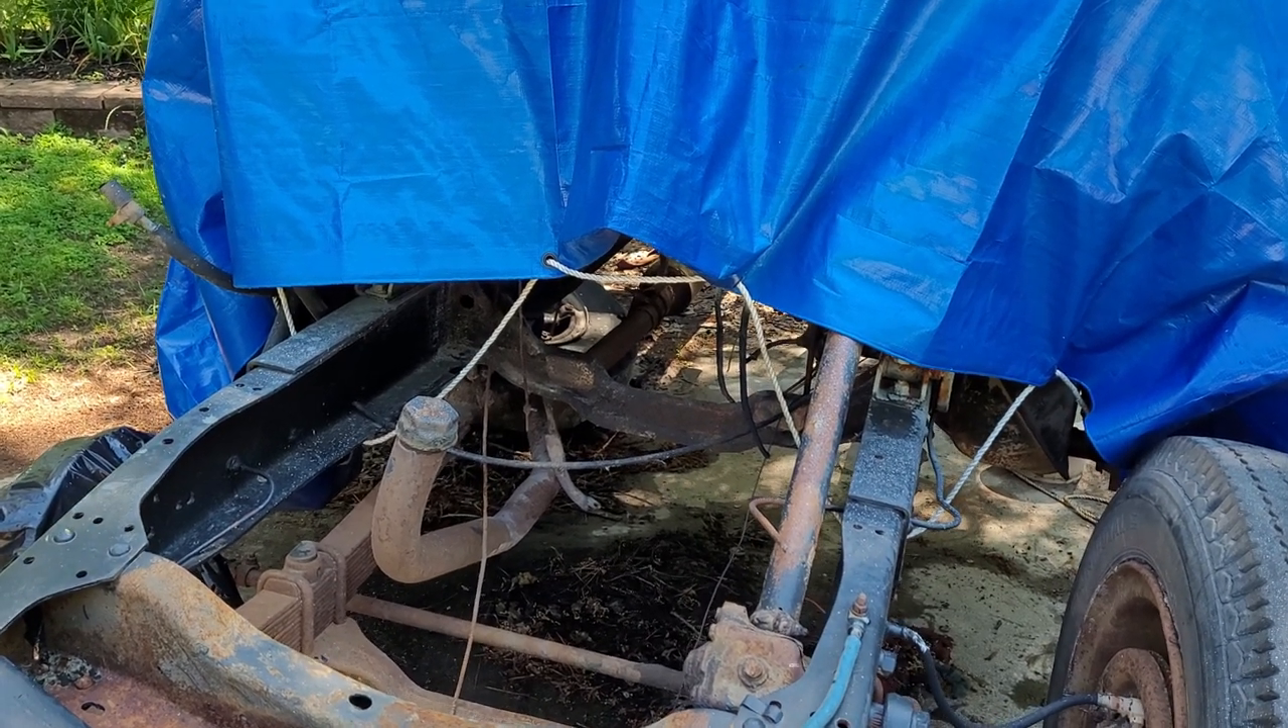However, obviously, I don't have my engine and transmission in right now. There's still some border issues going on preventing me from picking it up and placing it in.